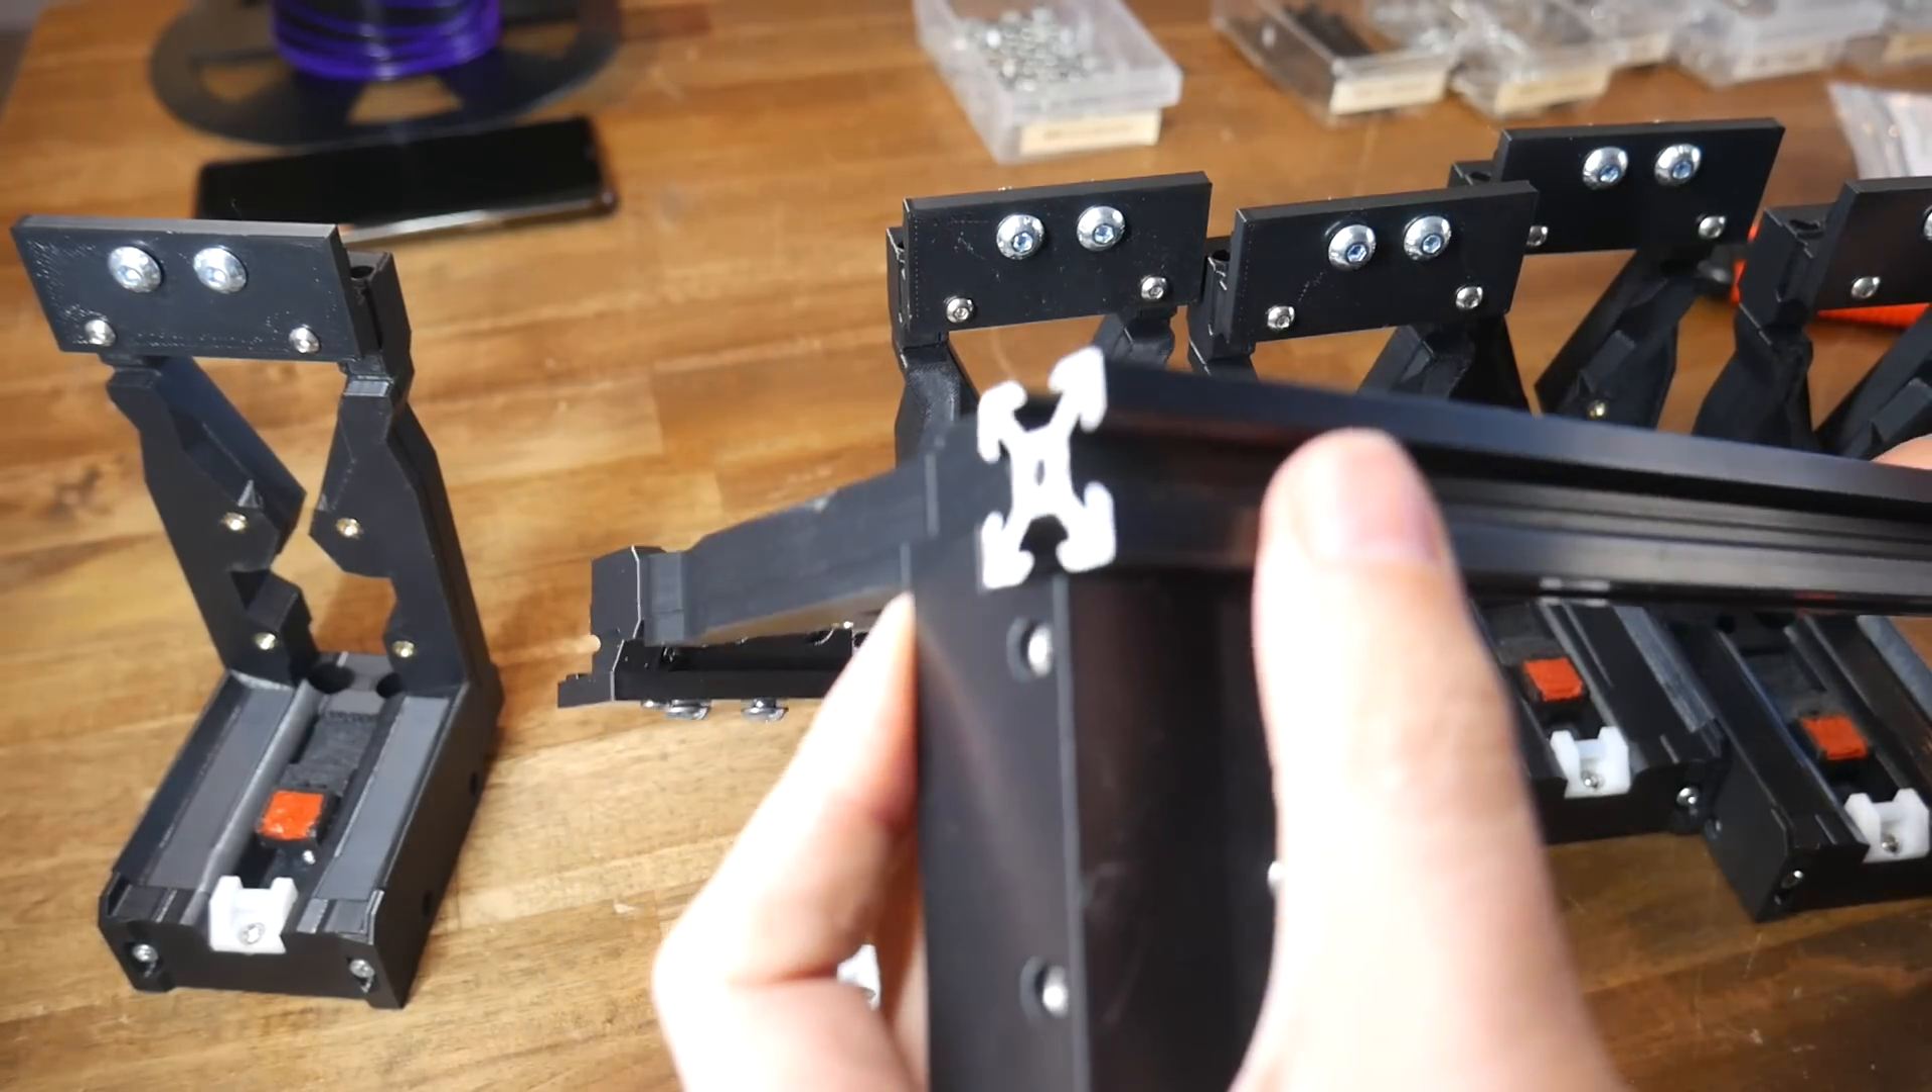That's the individual docks done, but now we need to link them together.